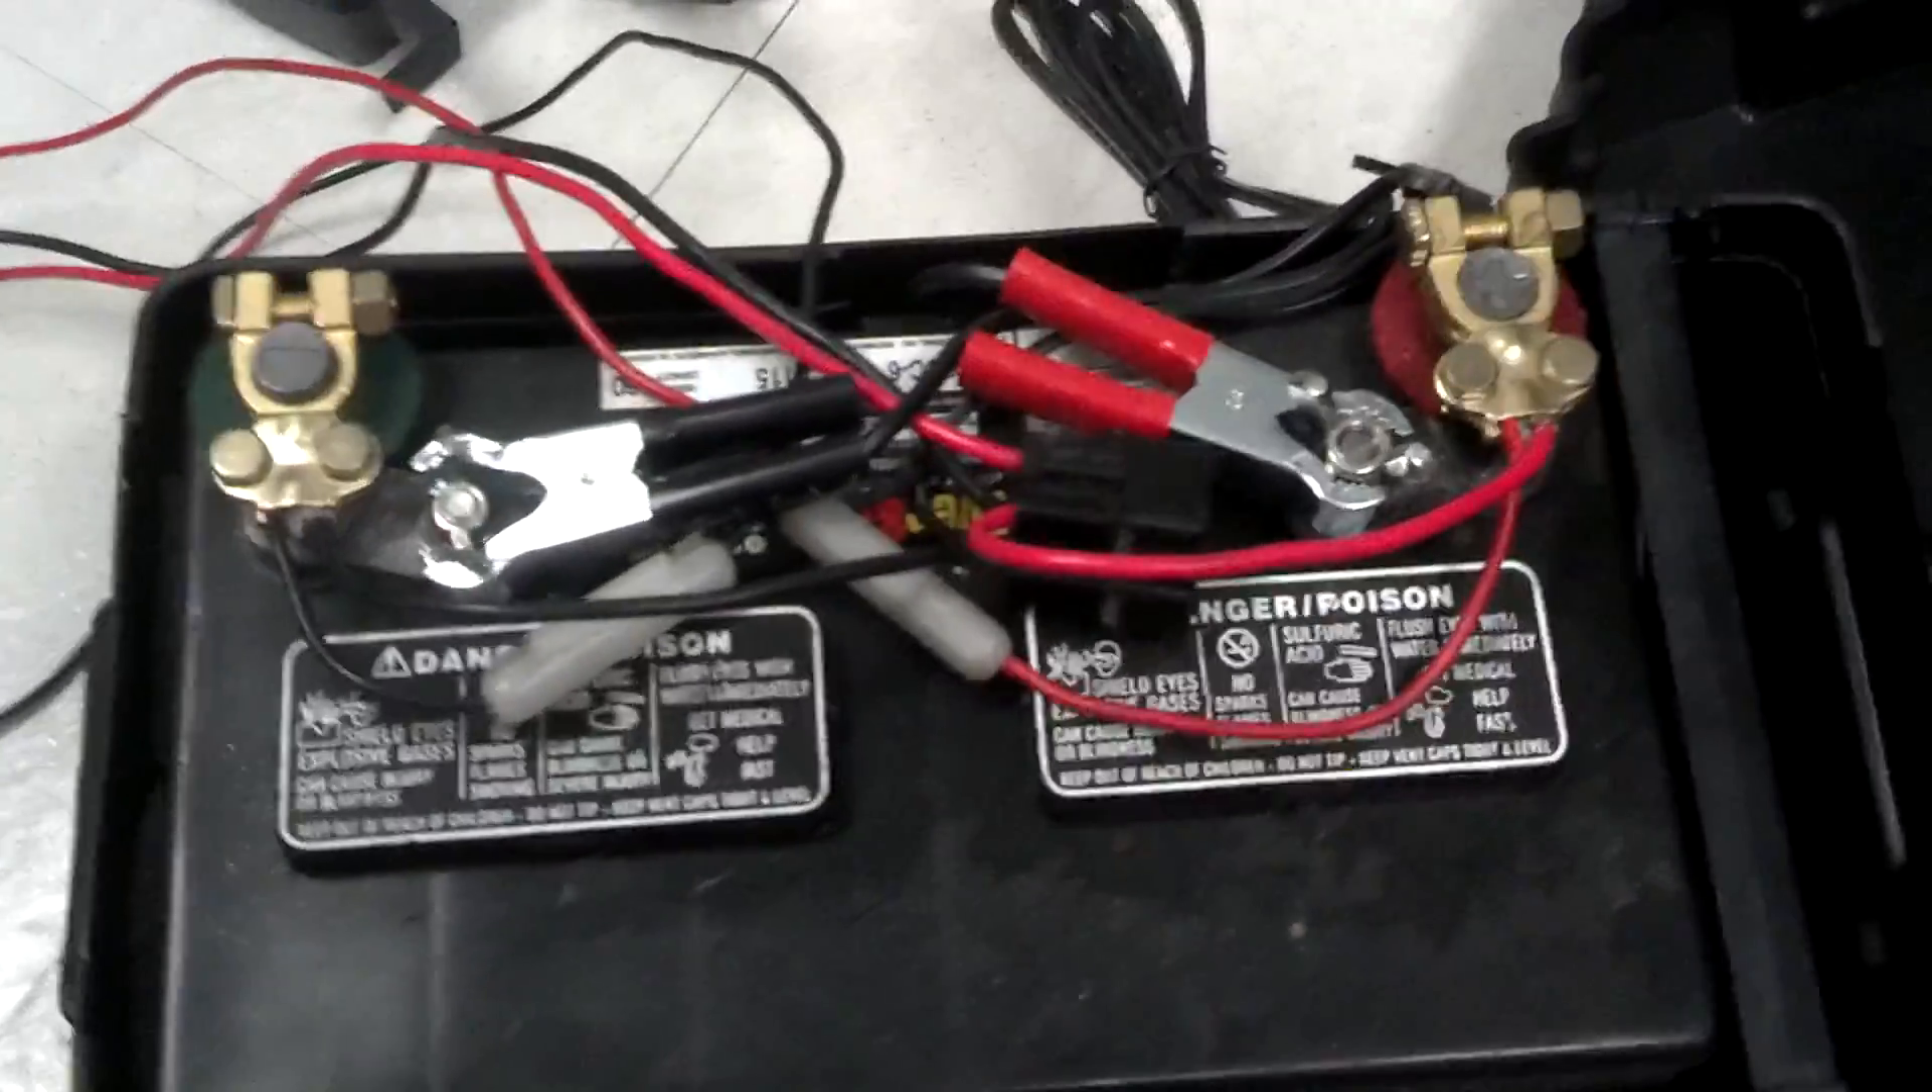Okay so I've got the the wires attached and the alligator clips on for the battery charger.